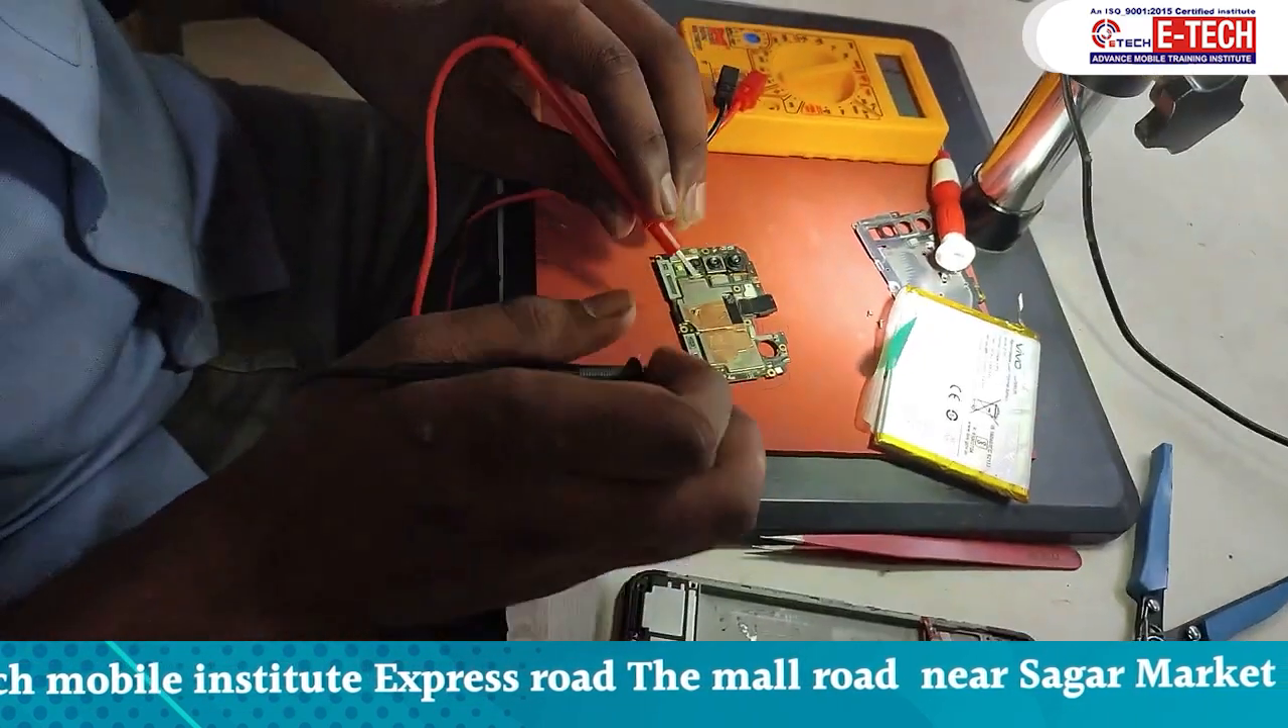अभी फोन को अलग कर दिया है बोर्ड निकाली है।